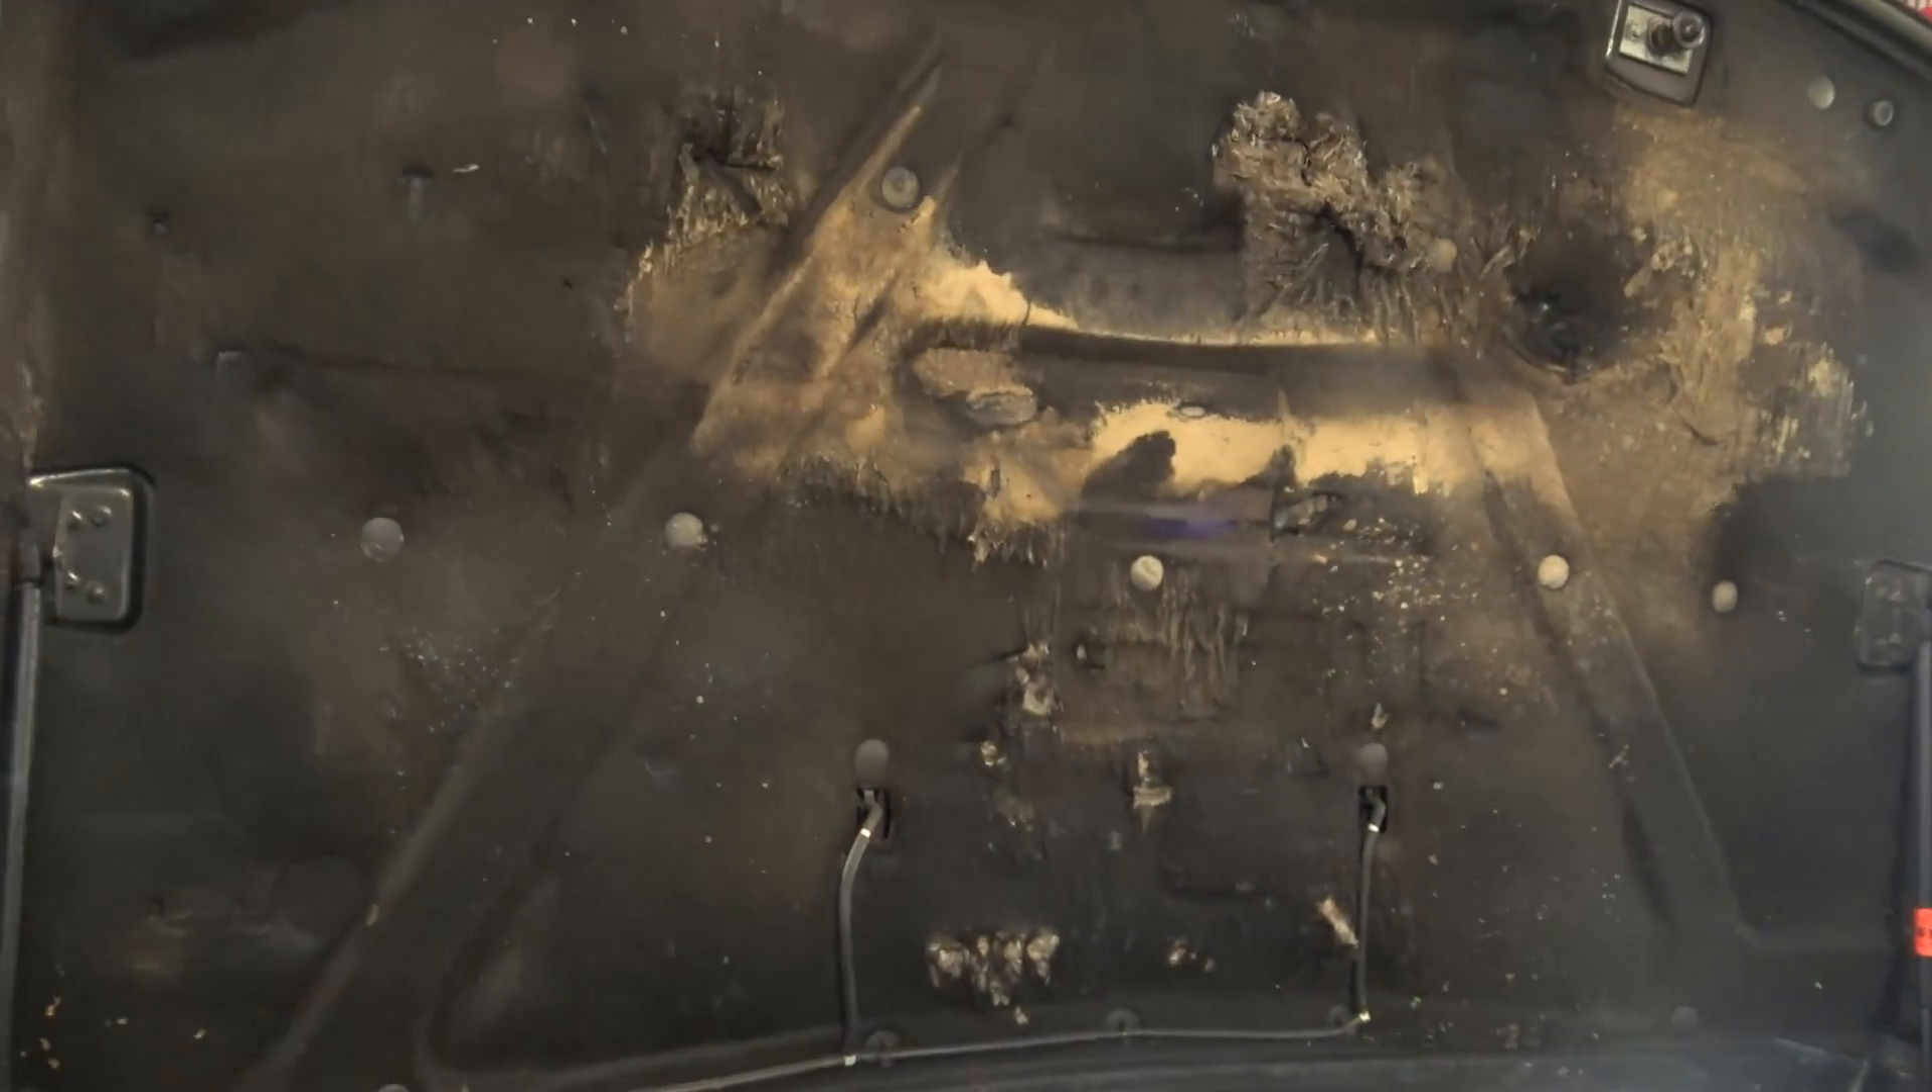Still got the soundproofing on the bonnet to remove.